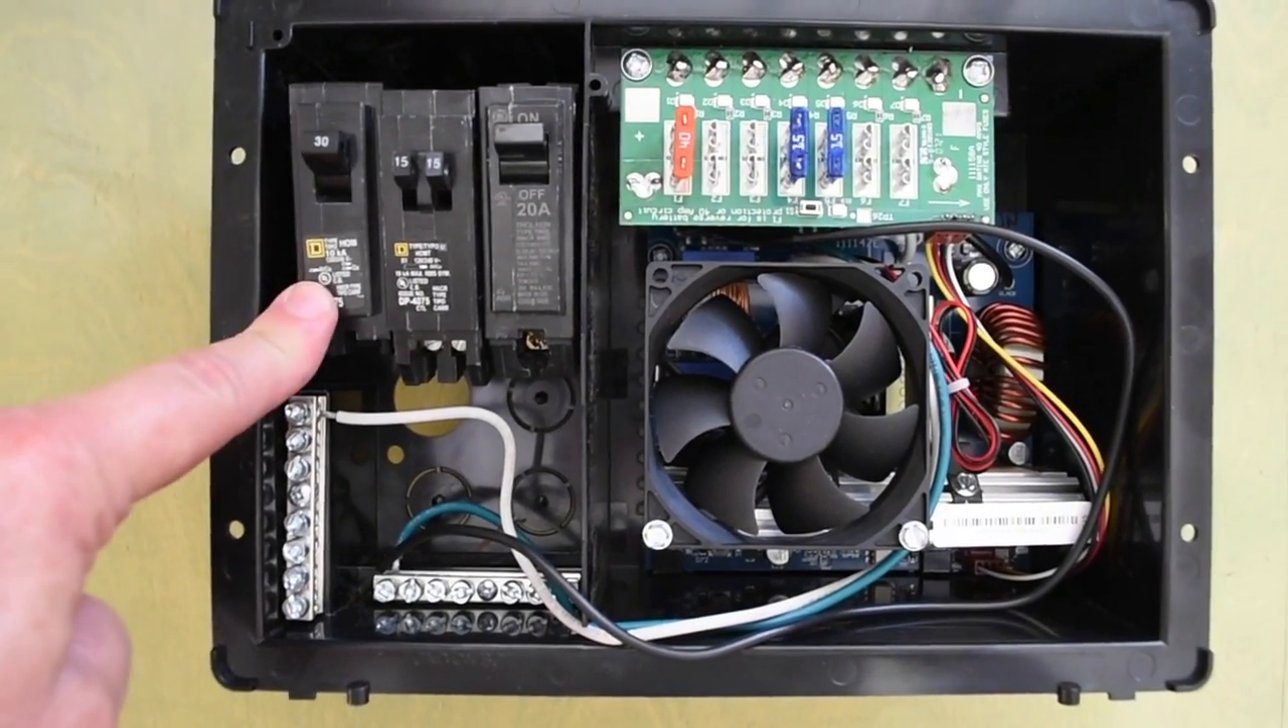With the cover off, I've laid out the circuit breakers already for the 120. On the left is the shore power. That's the 30 amp.